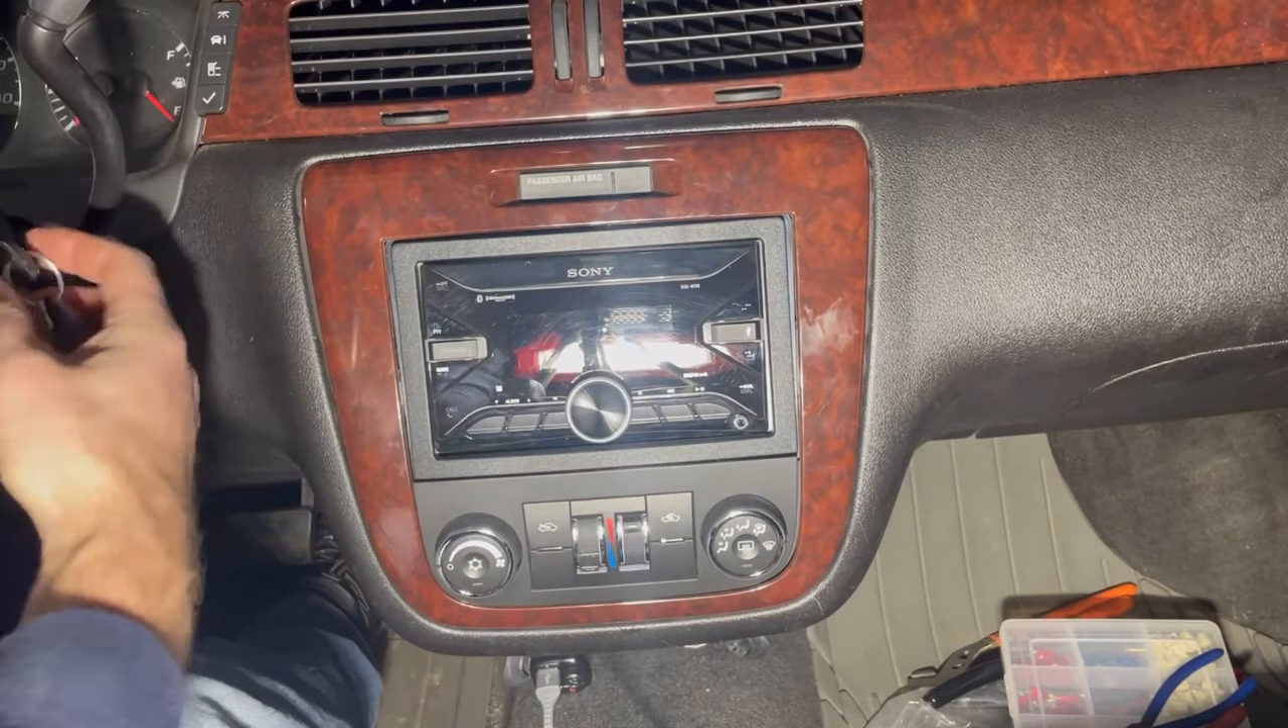And snap the trim piece back into place. And now we're all set!